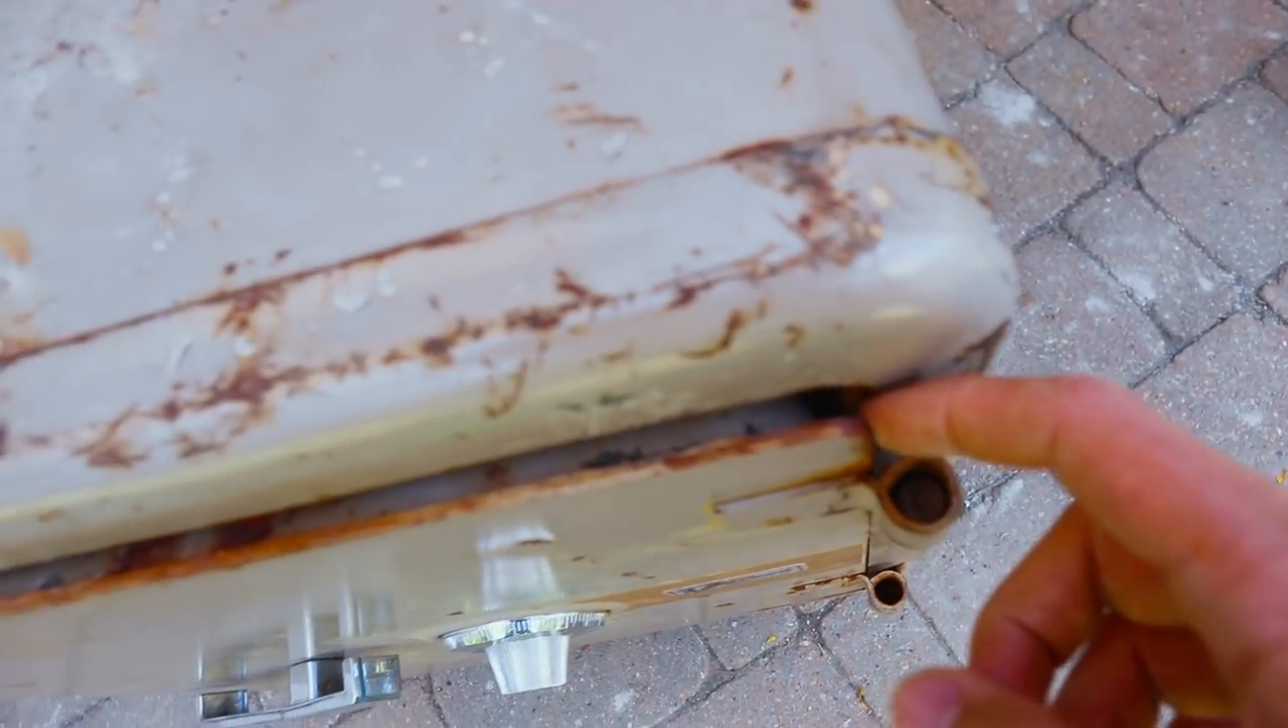This door, as you guys can see, has got a huge gap. And since we've been prying on it today, it's only gapped even more.